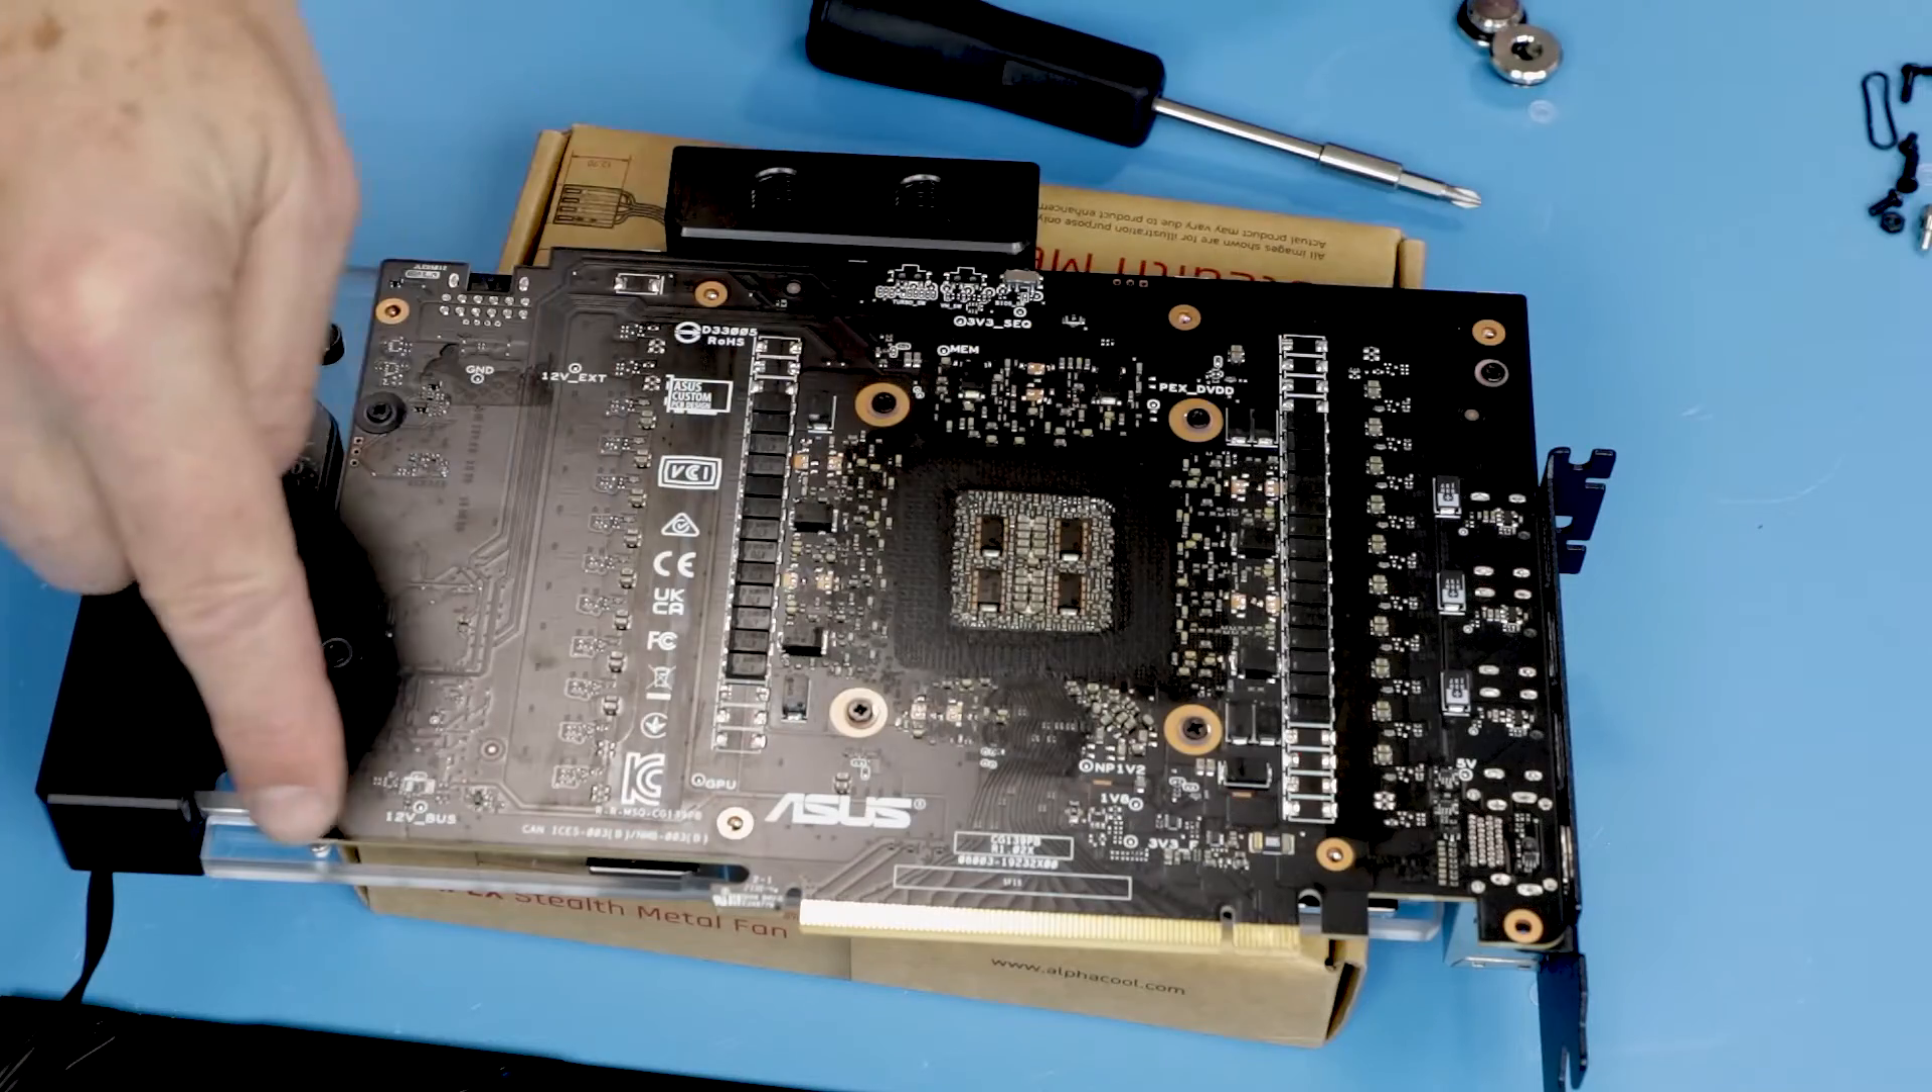After all screws in place notice that some holes still remain open because we still need to attach back plate later.